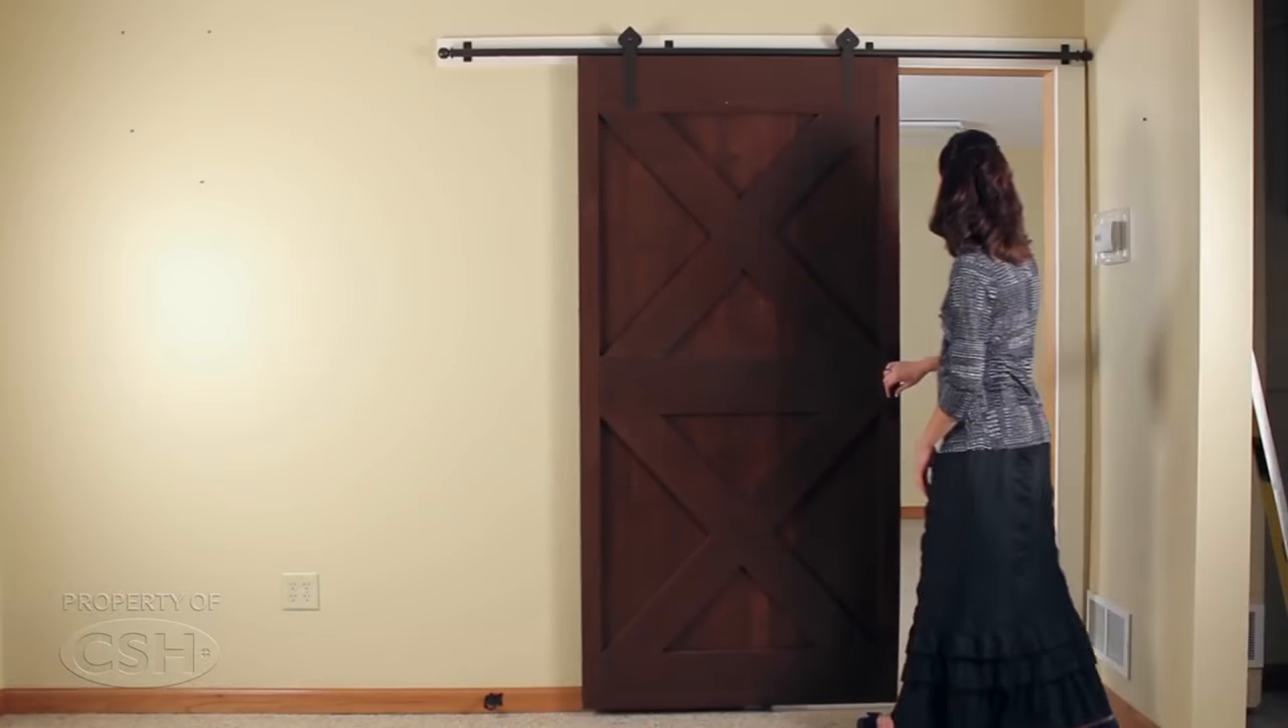This completes the installation of the QuietGlide rolling barn door hardware.